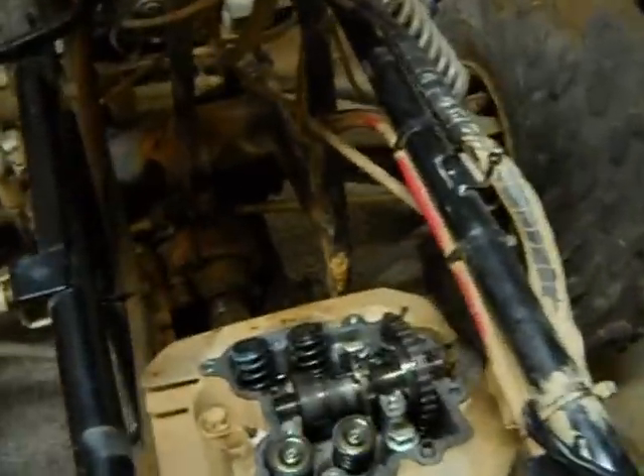As you can see now, we've taken the top cover off.